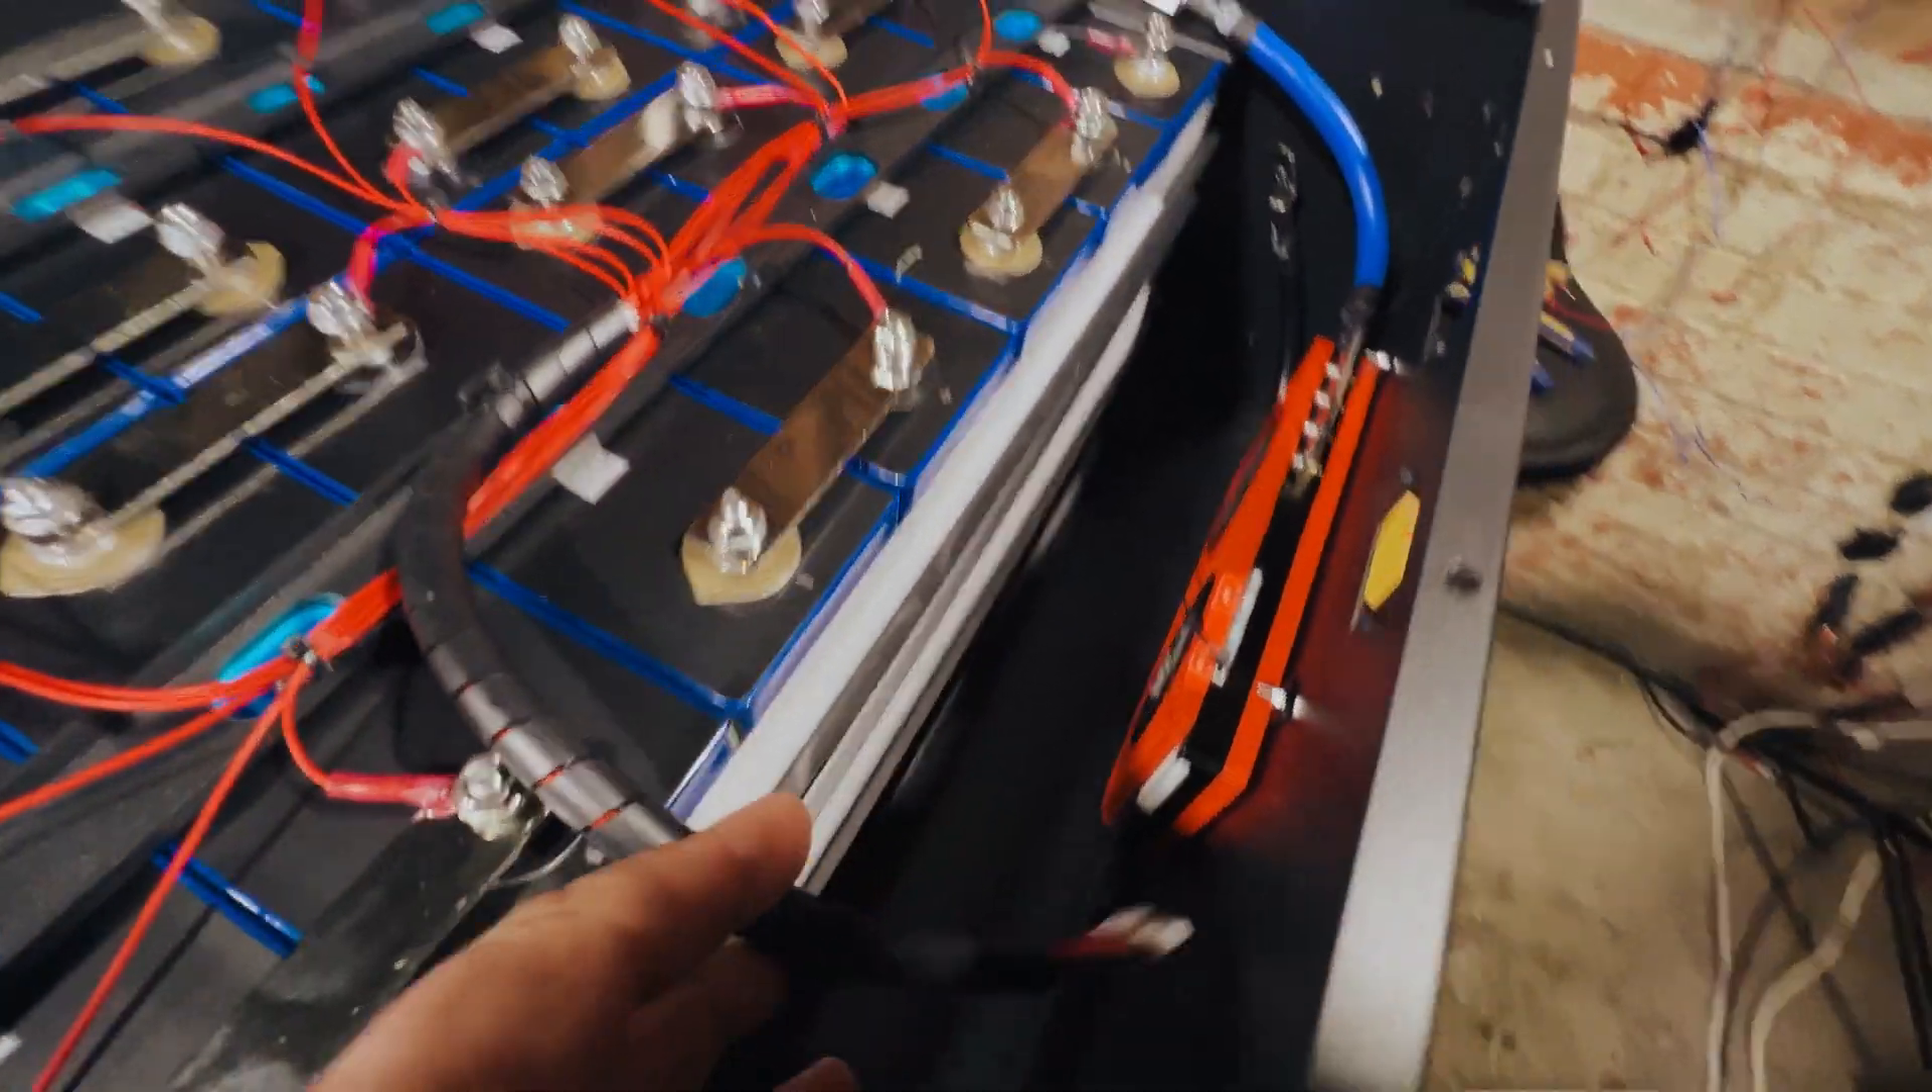So we have all the balance leads prepared uh not actually plugged them in yet.